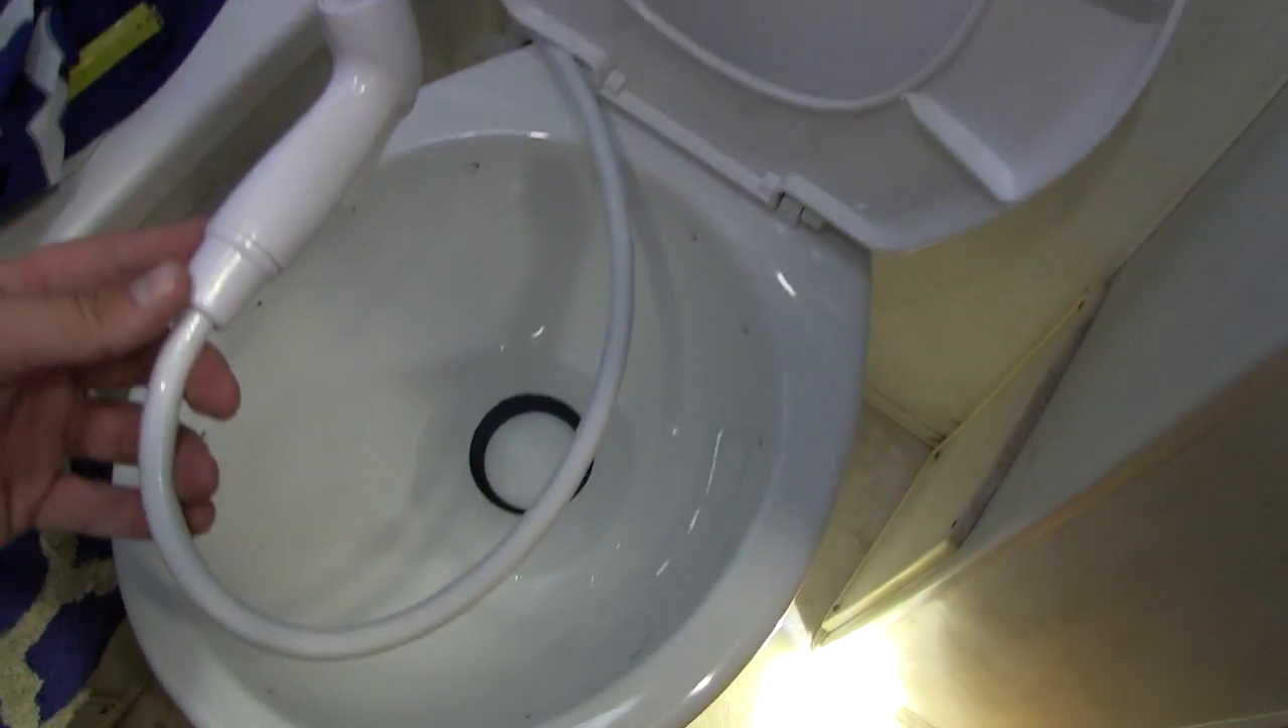I haven't mounted the sprayer yet.